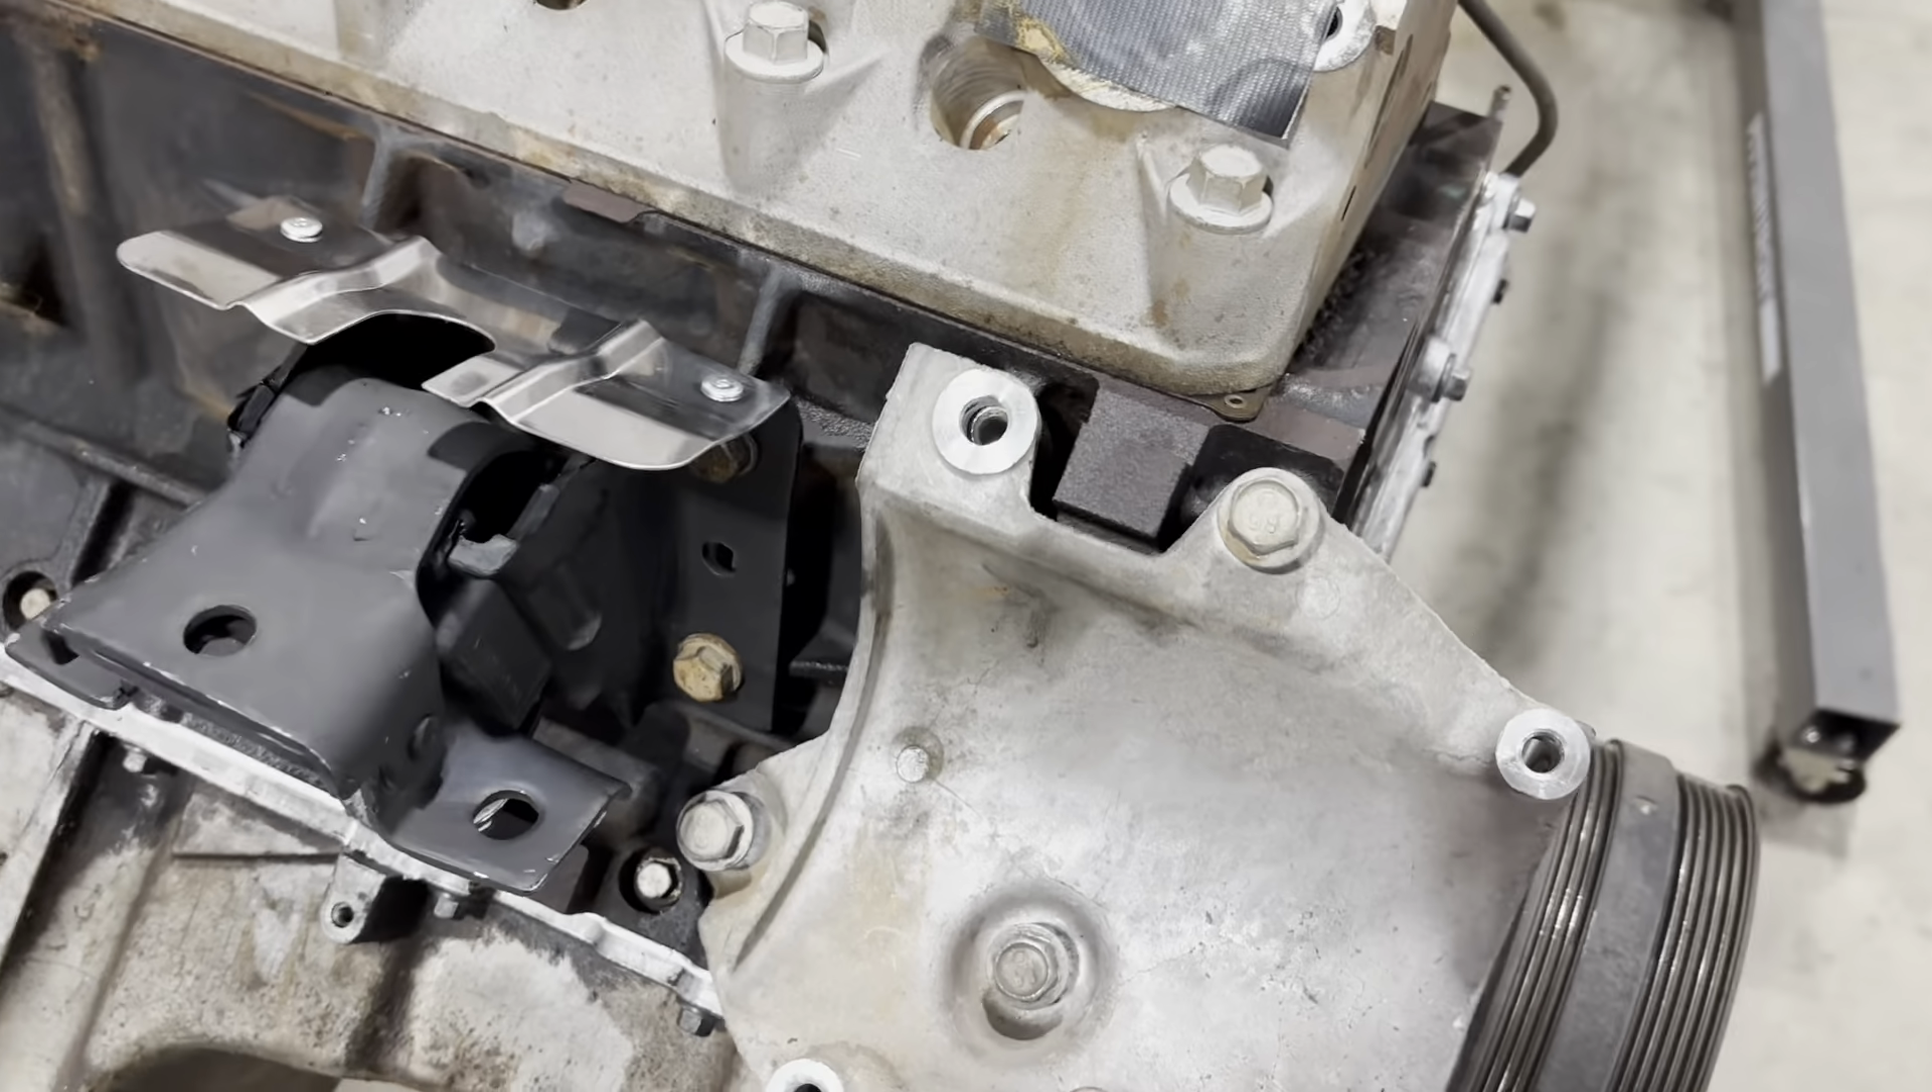All right so we got the motor mounts on there now.